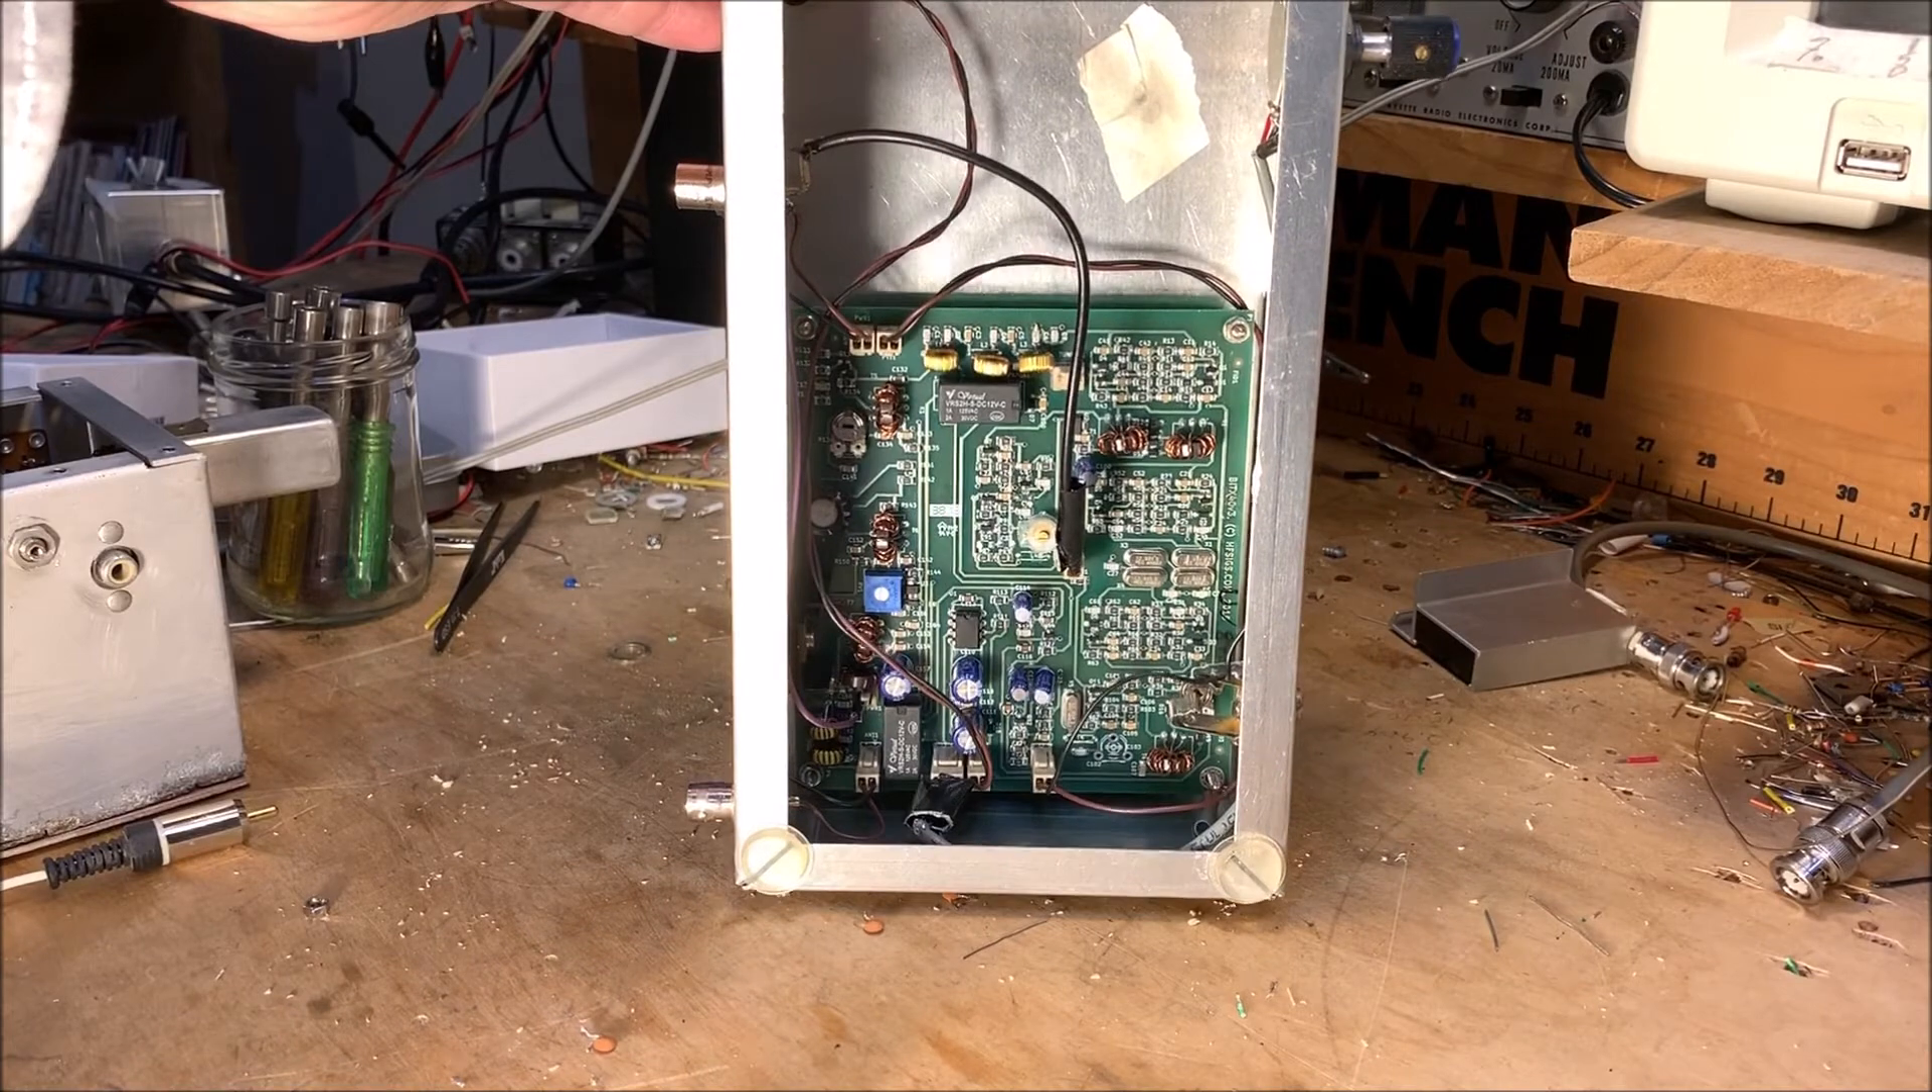There you can see the uh the bit x40 board sitting nicely in there.